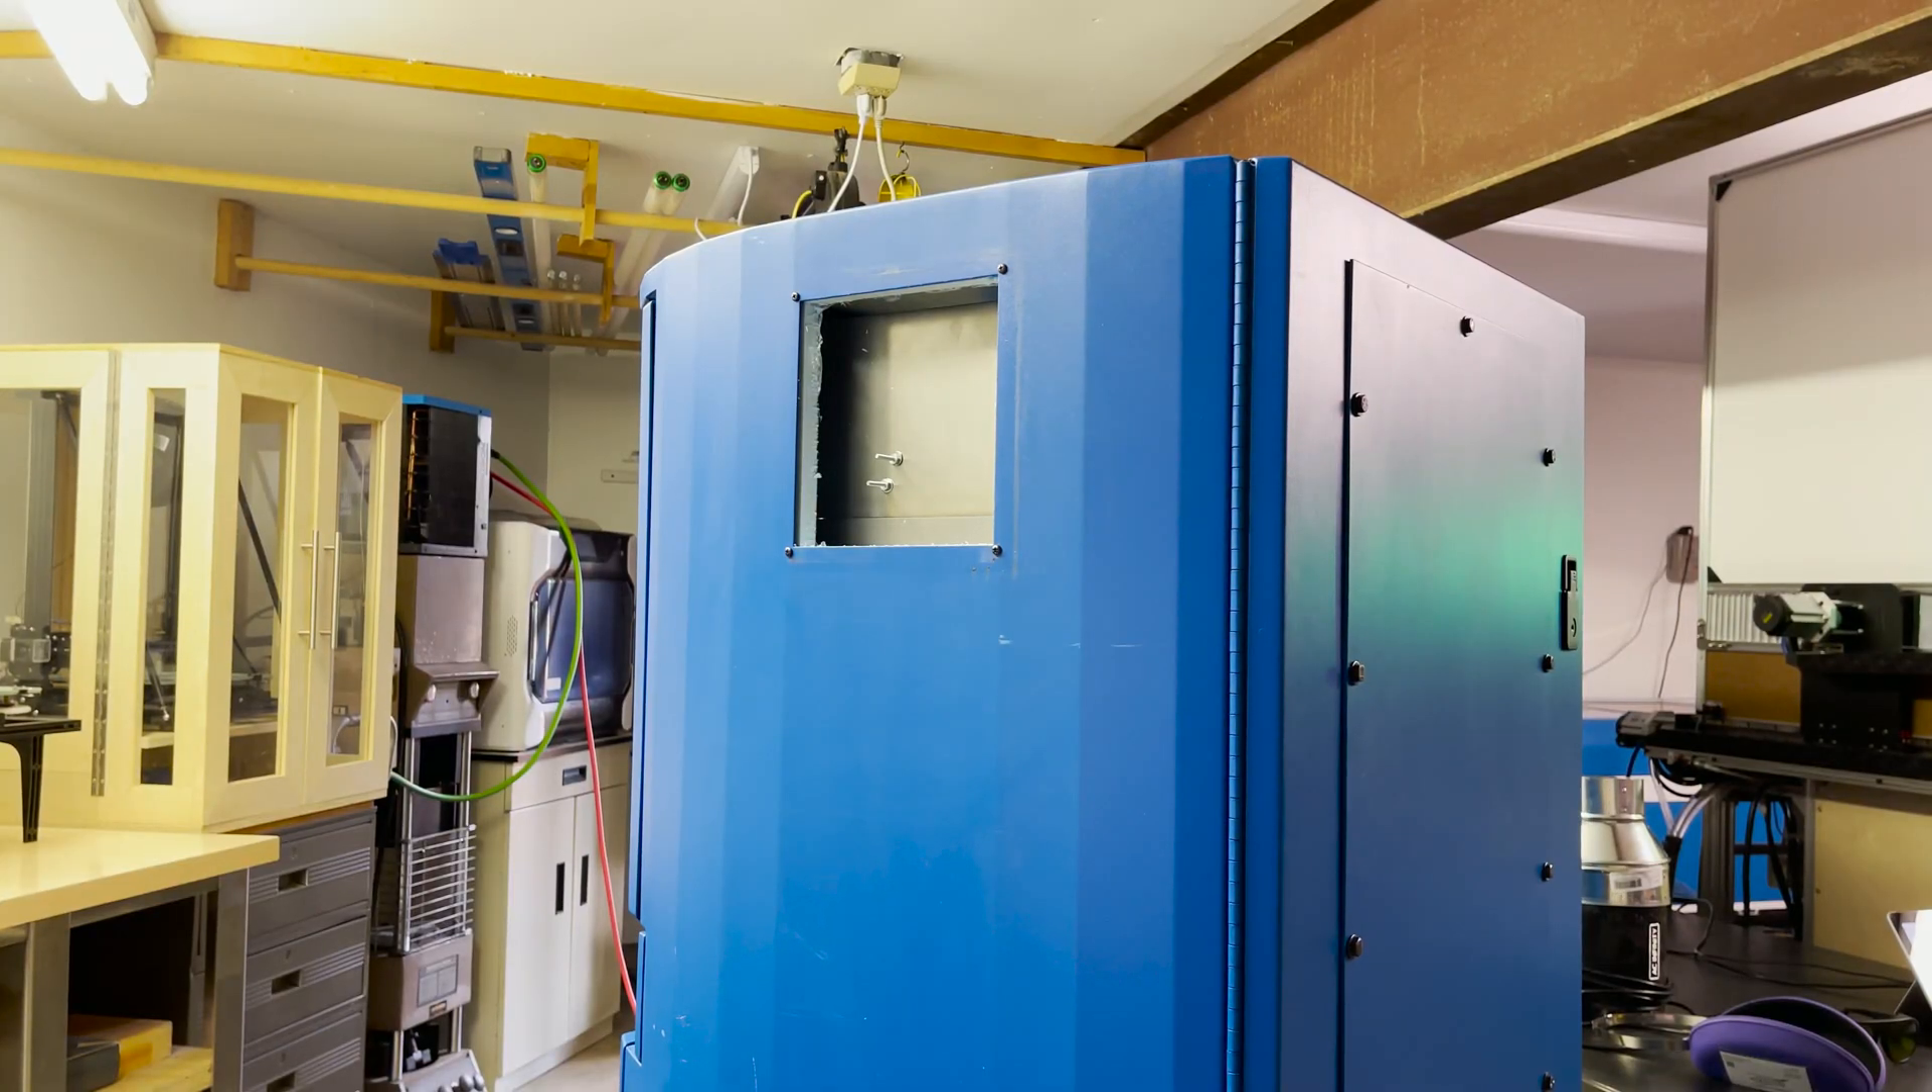I removed a plate that was covering the square hole that I think will allow a good spot for the hot air to escape.